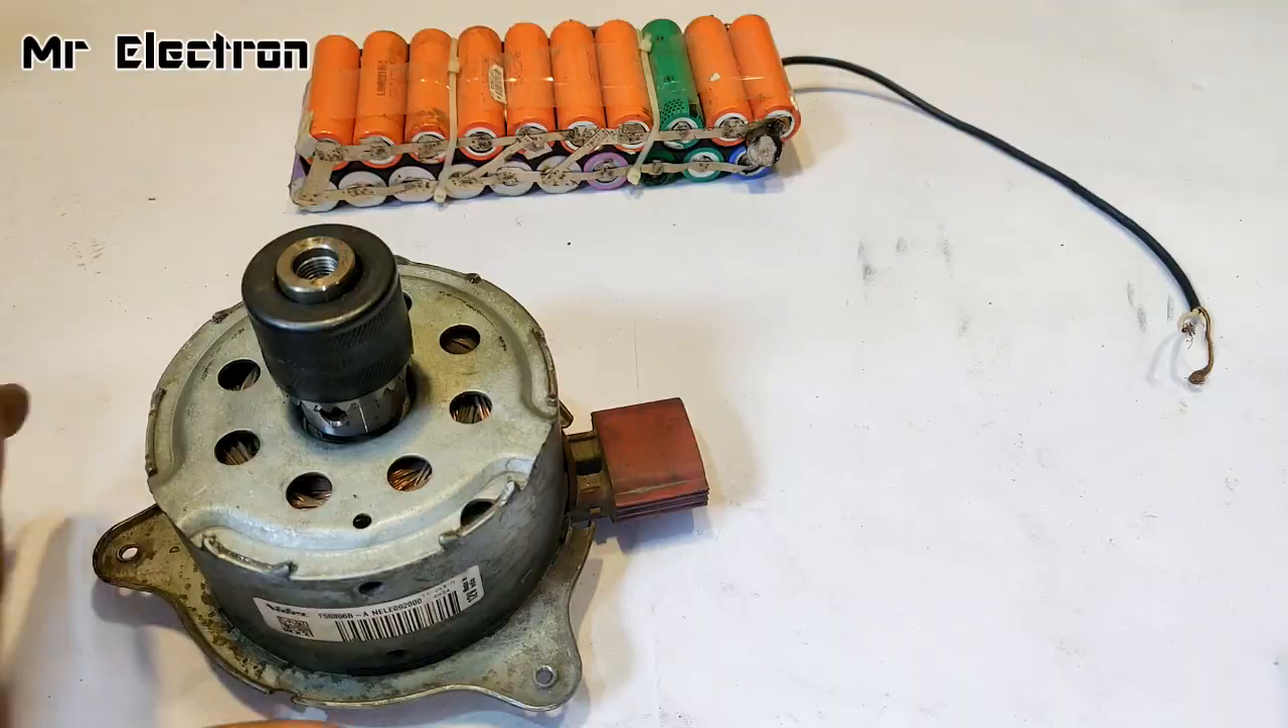So guys, here as you can see that I have connected a drill chuck to the shaft of this motor so that the rotation of the motor is visible pretty good.